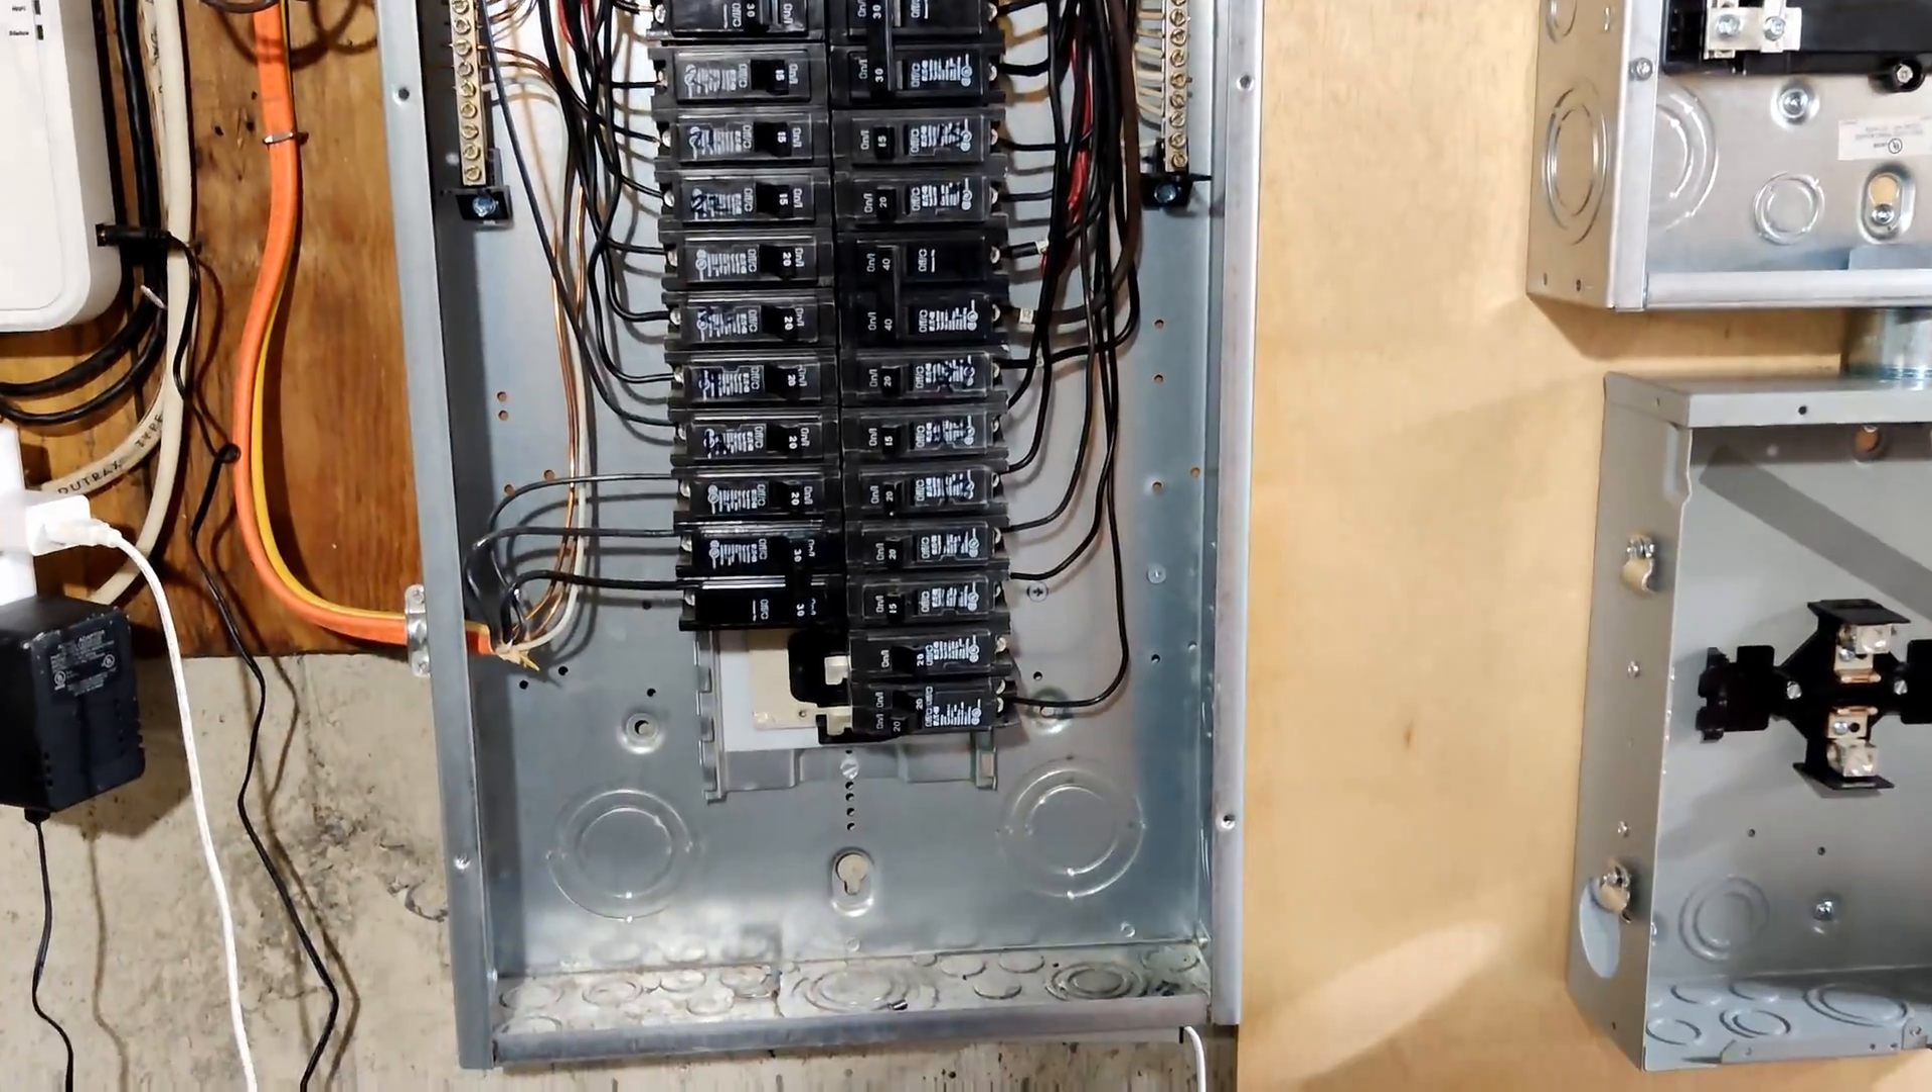Here's my main panel with the cover taken off.